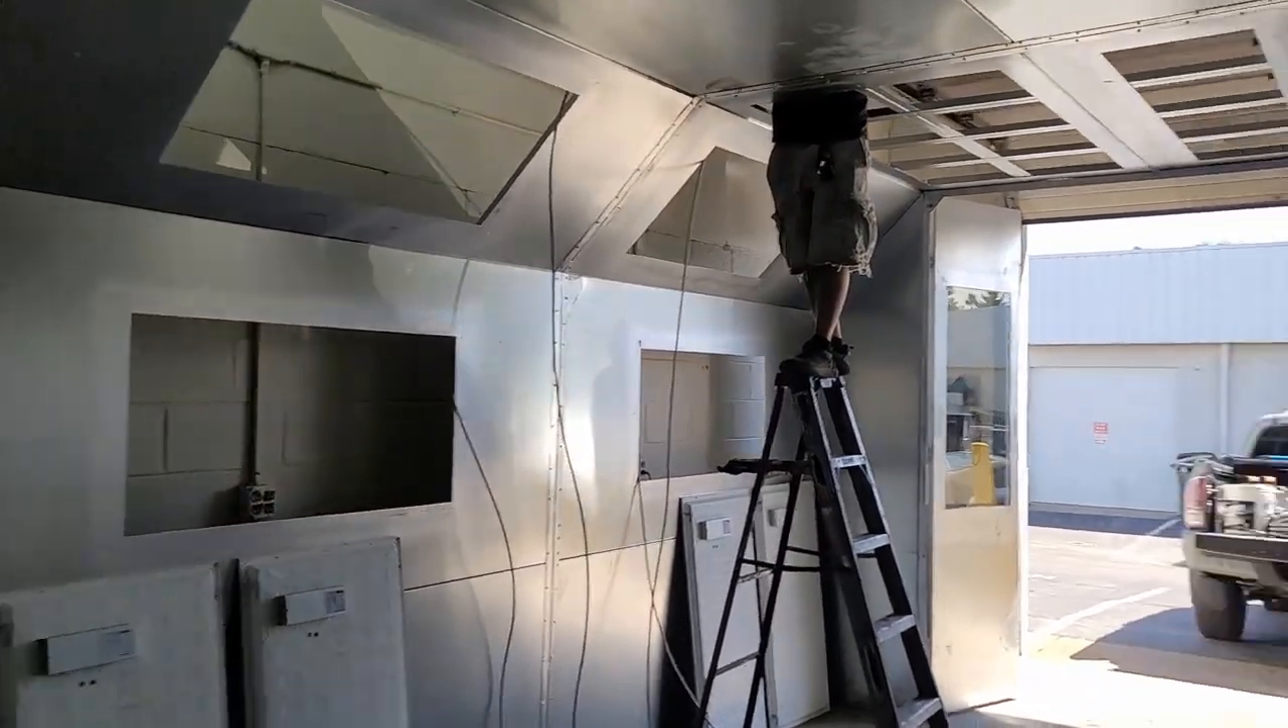The lights need to be wired in before I can actually mount them.